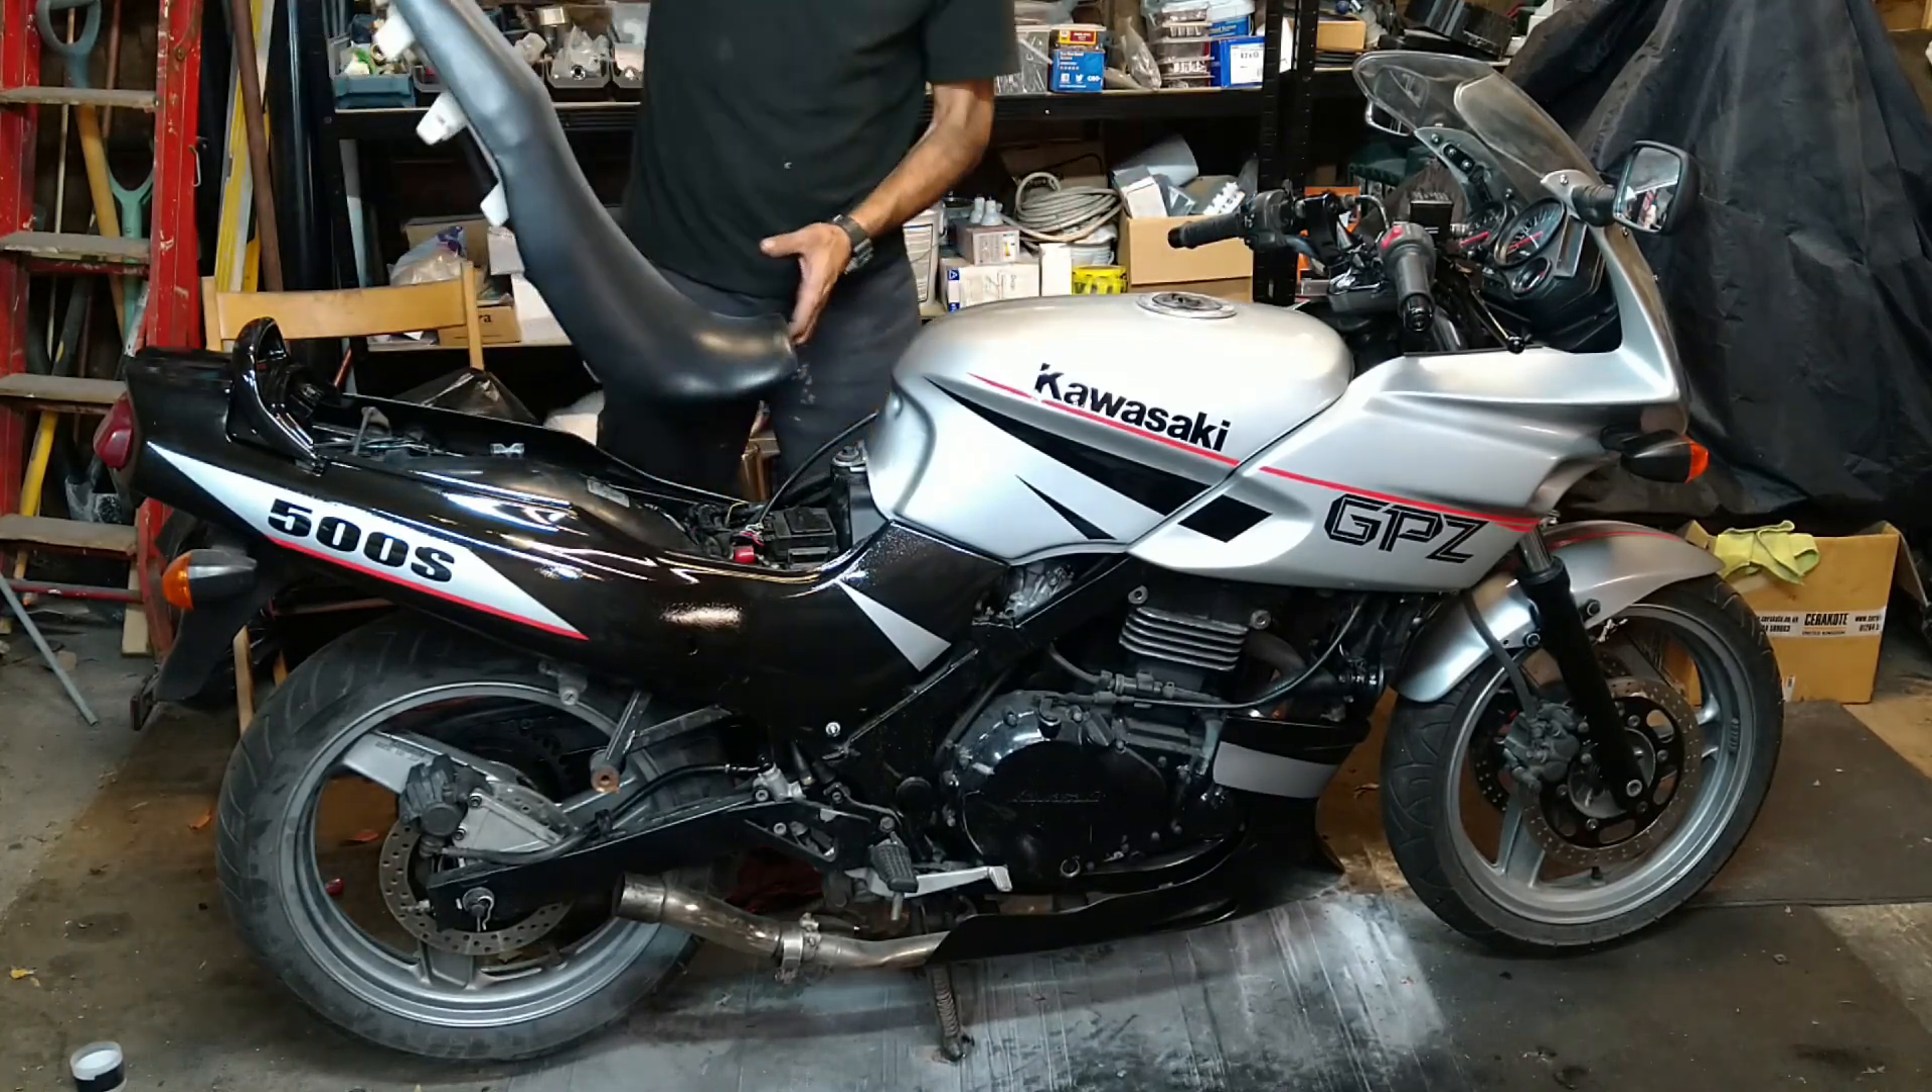We've done the tank, we've done the rear fenders, everything, I need to get a seat on this bike.